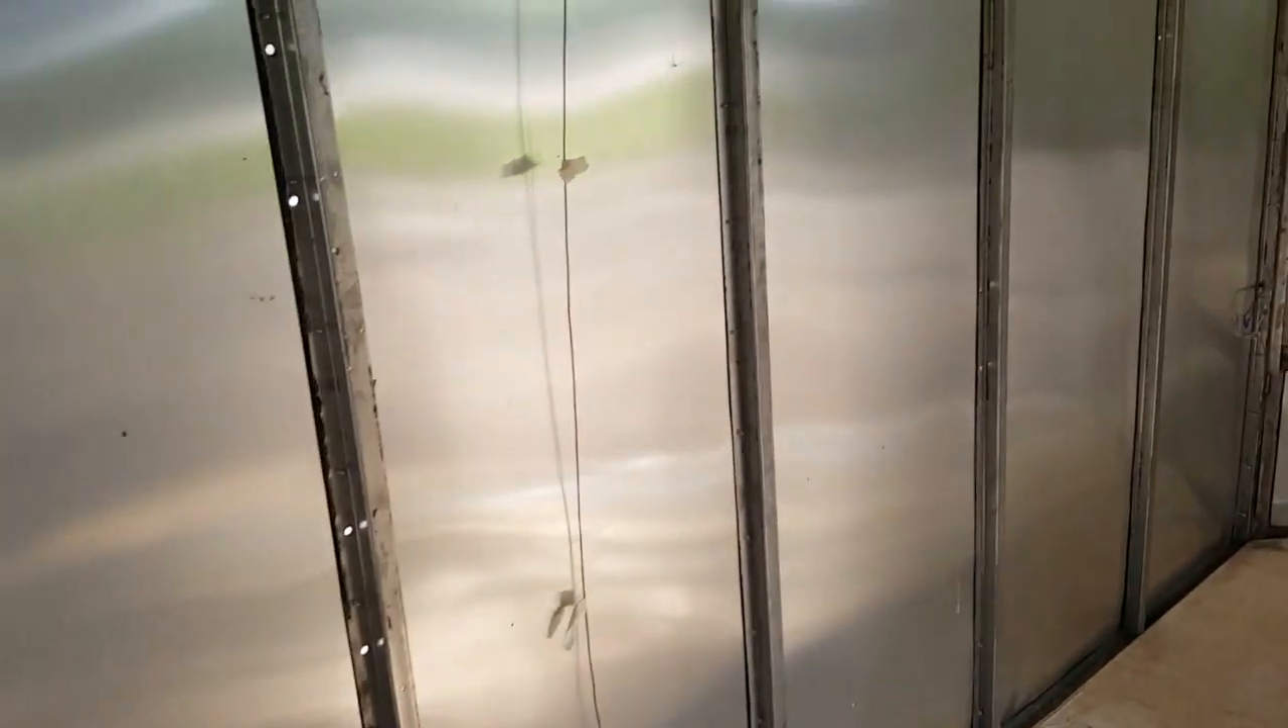I've got all the paneling wood plywood paneling off of the sides.